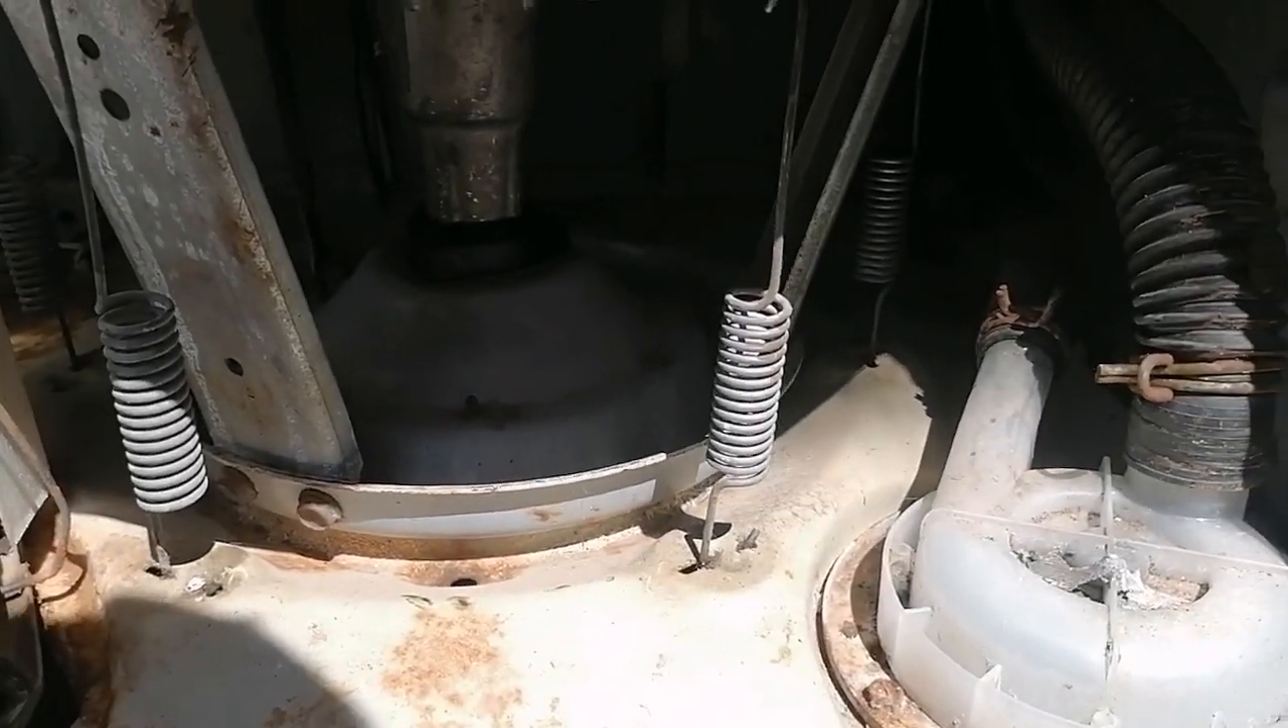Amigos ahí está ya puesta con los resortes la tina.